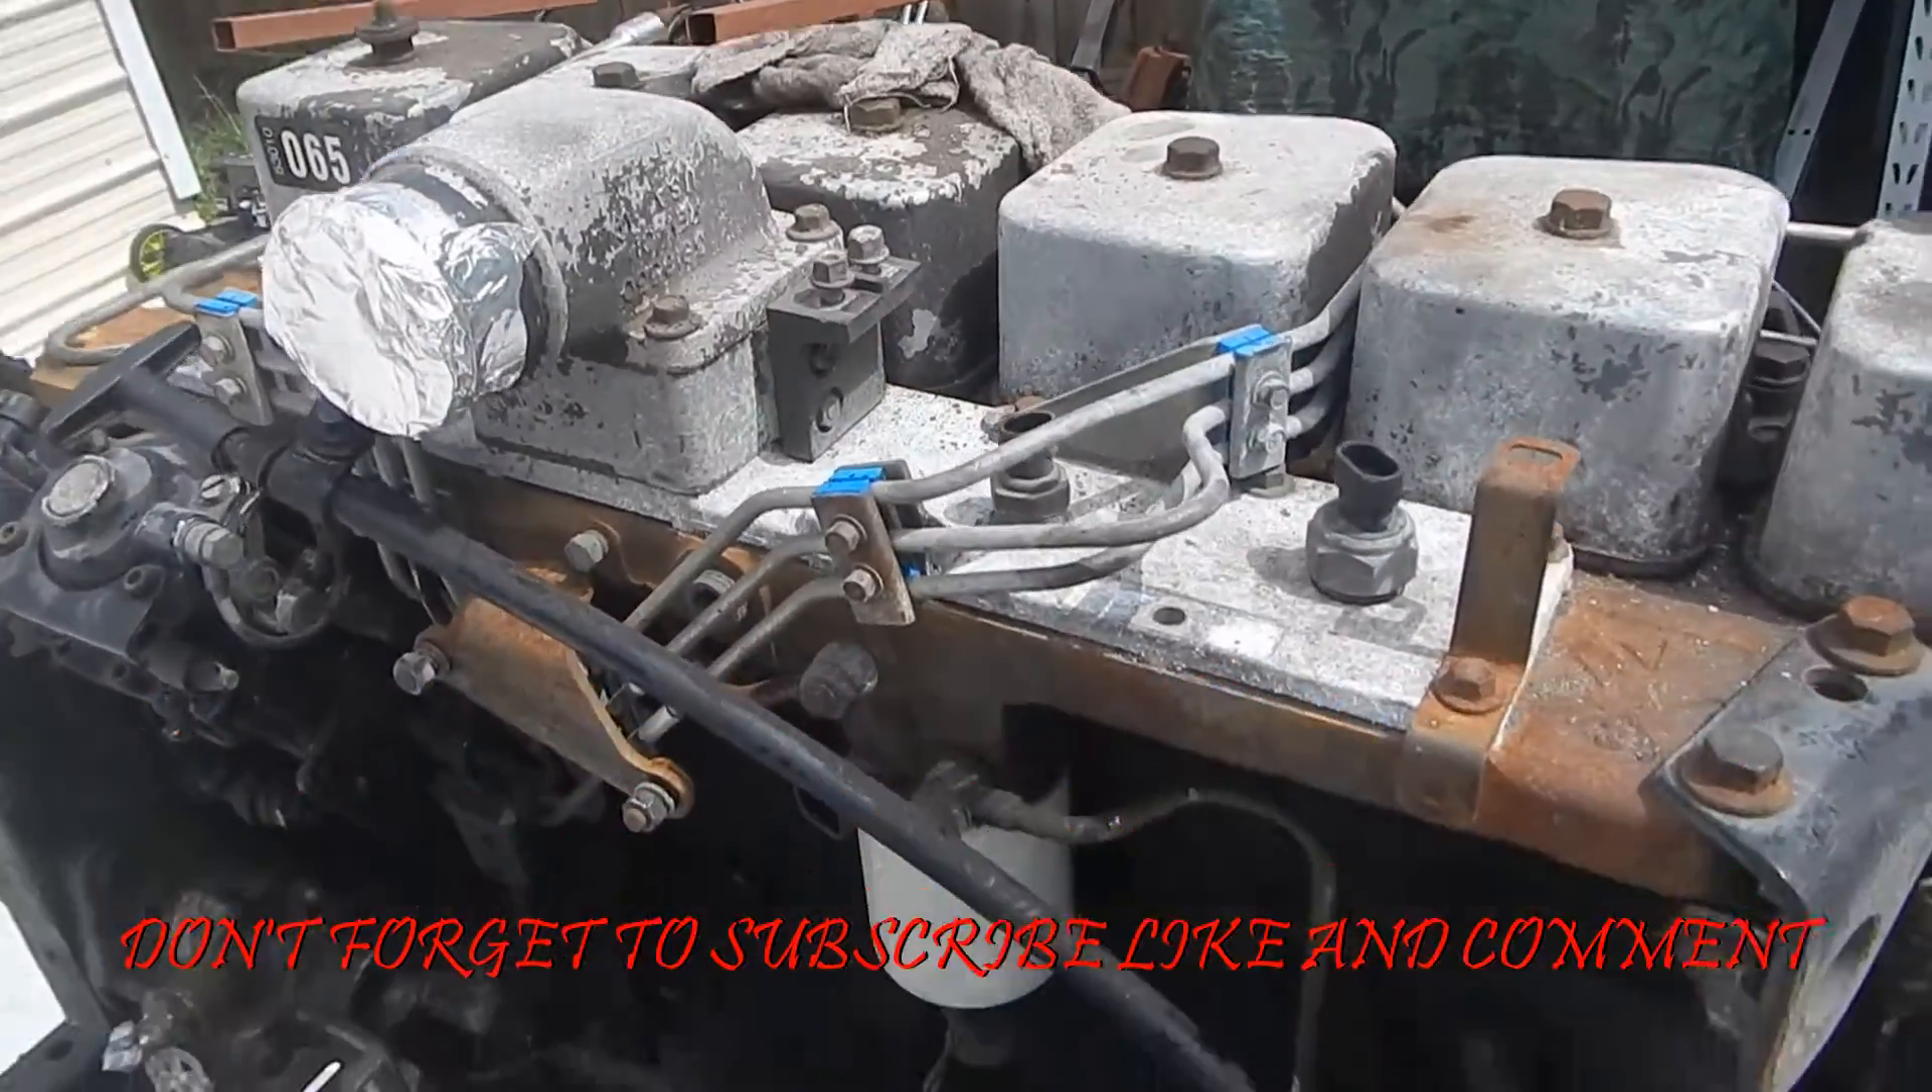I haven't pulled any of the fuel lines yet.